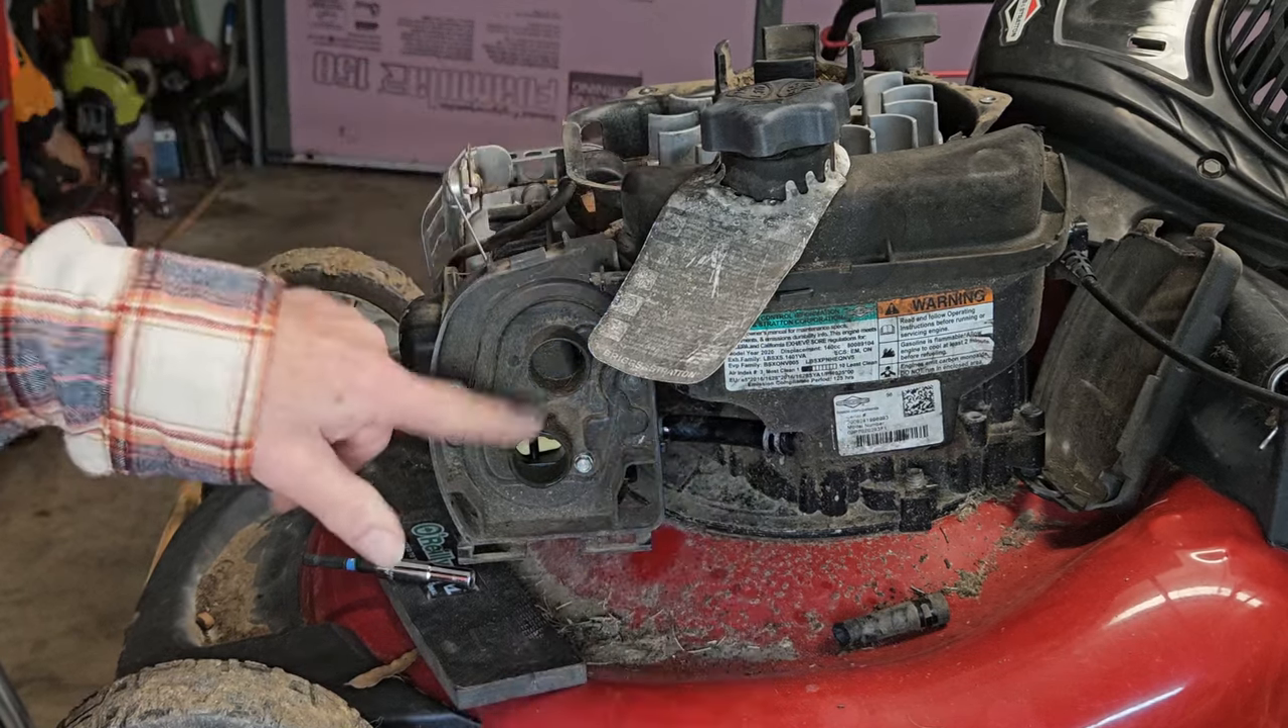She still needs an air filter. I don't have one of those.